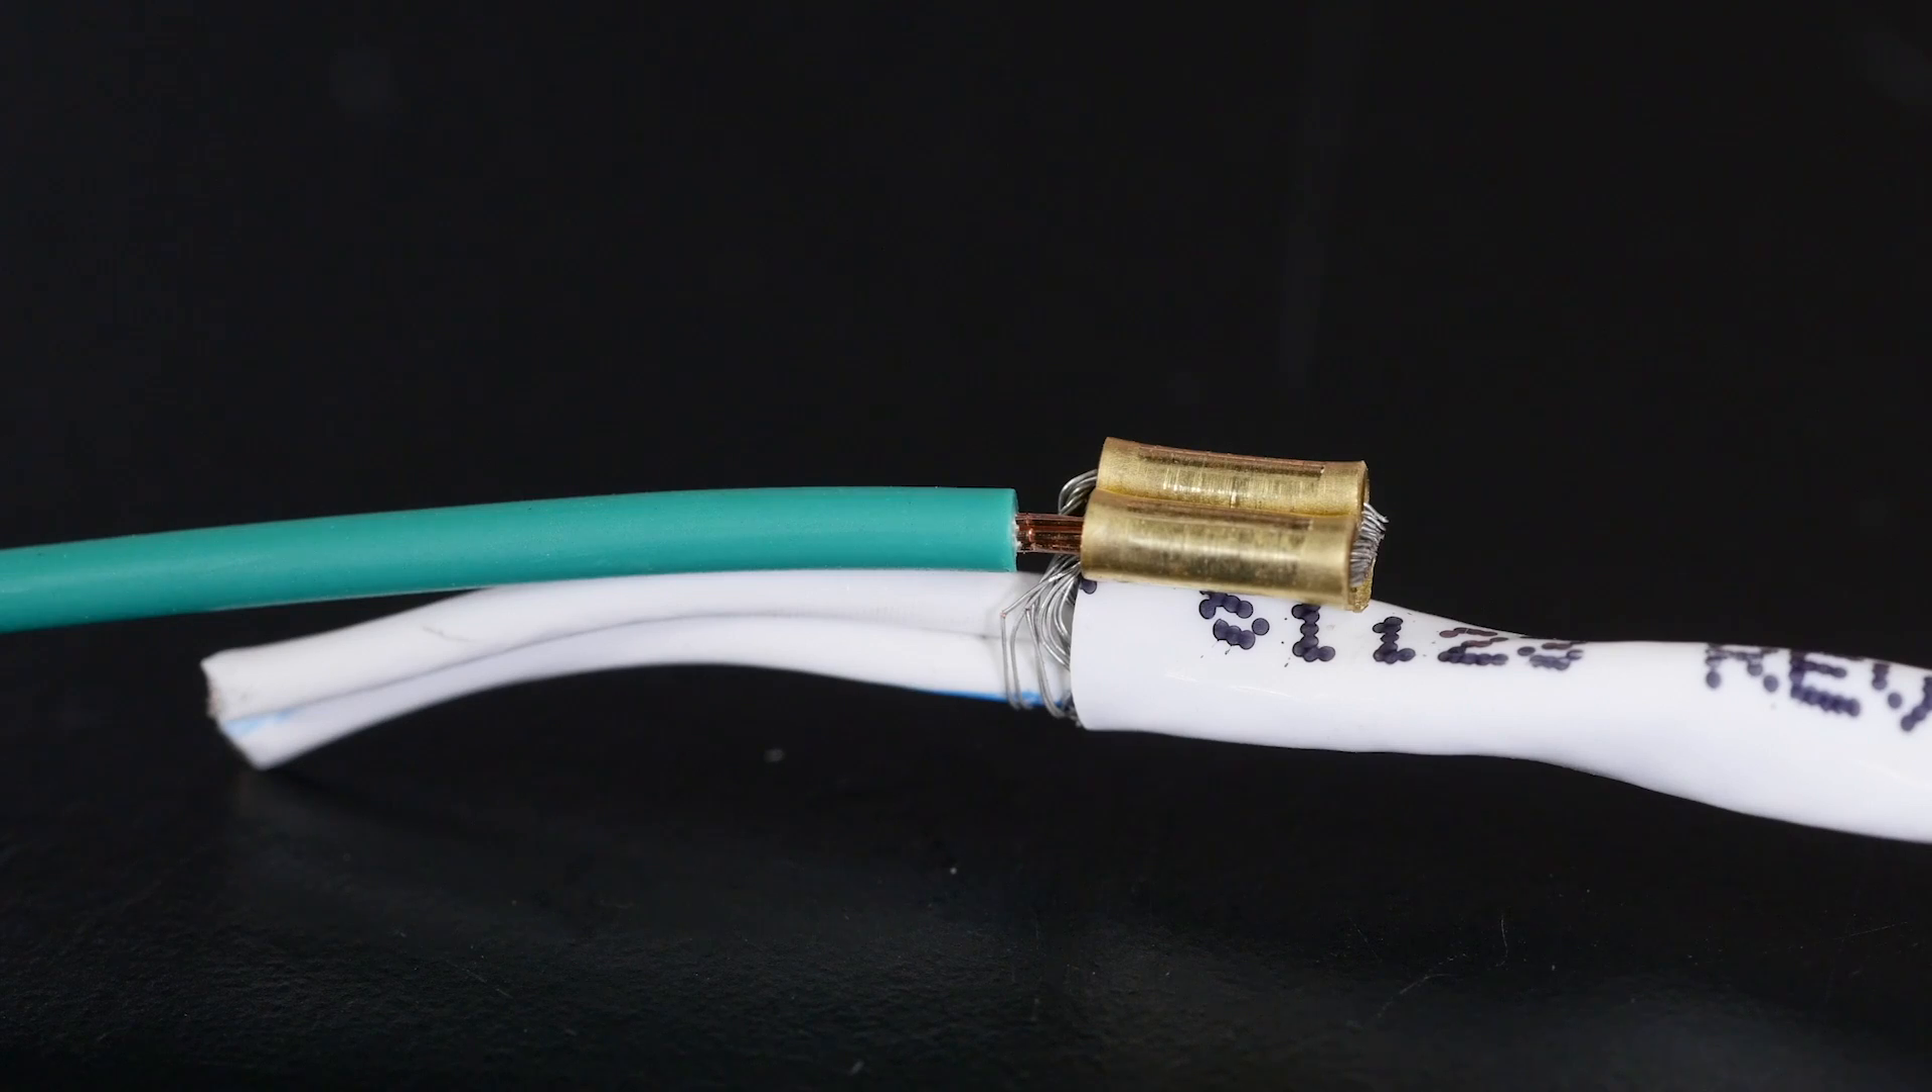We've got a good open barrel crimp connection onto our shielding braid that's typically going to get flipped around like this.